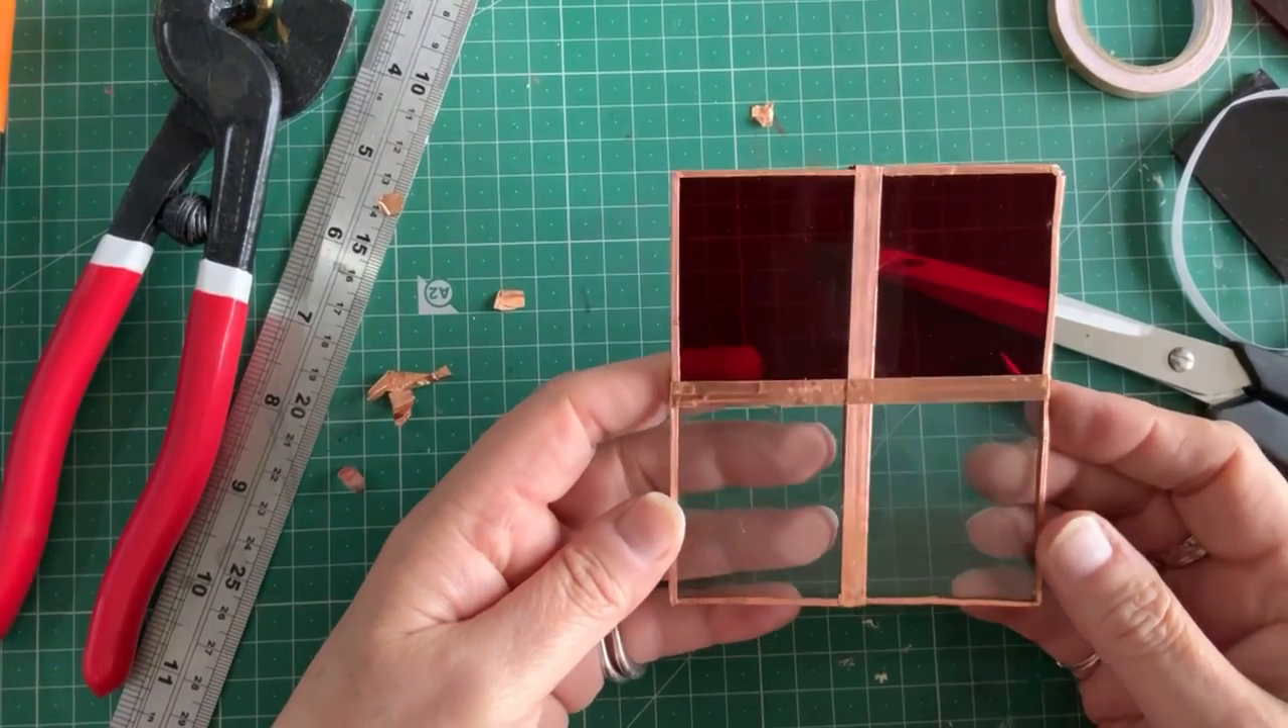I know that the clear isn't quite even with the the red.